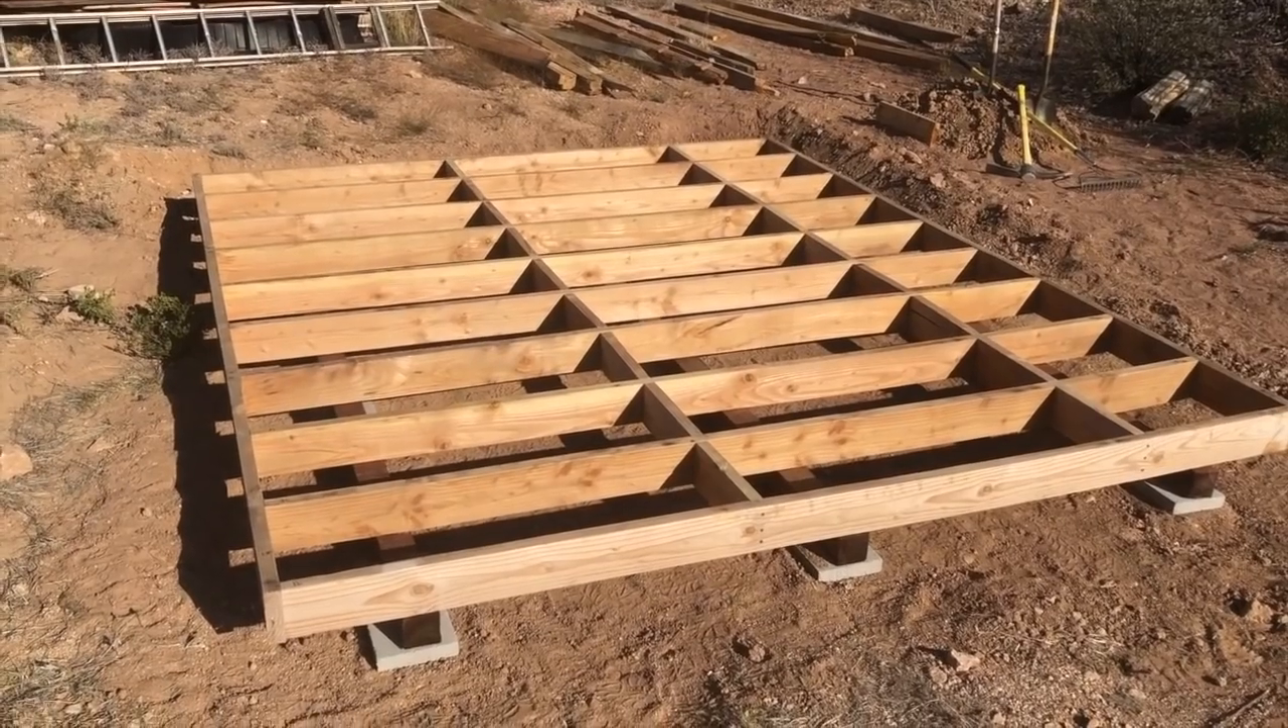So here we are with all the blocking installed. As you can see now, every piece of plywood will be supported on all edges, which it wasn't in my past example.